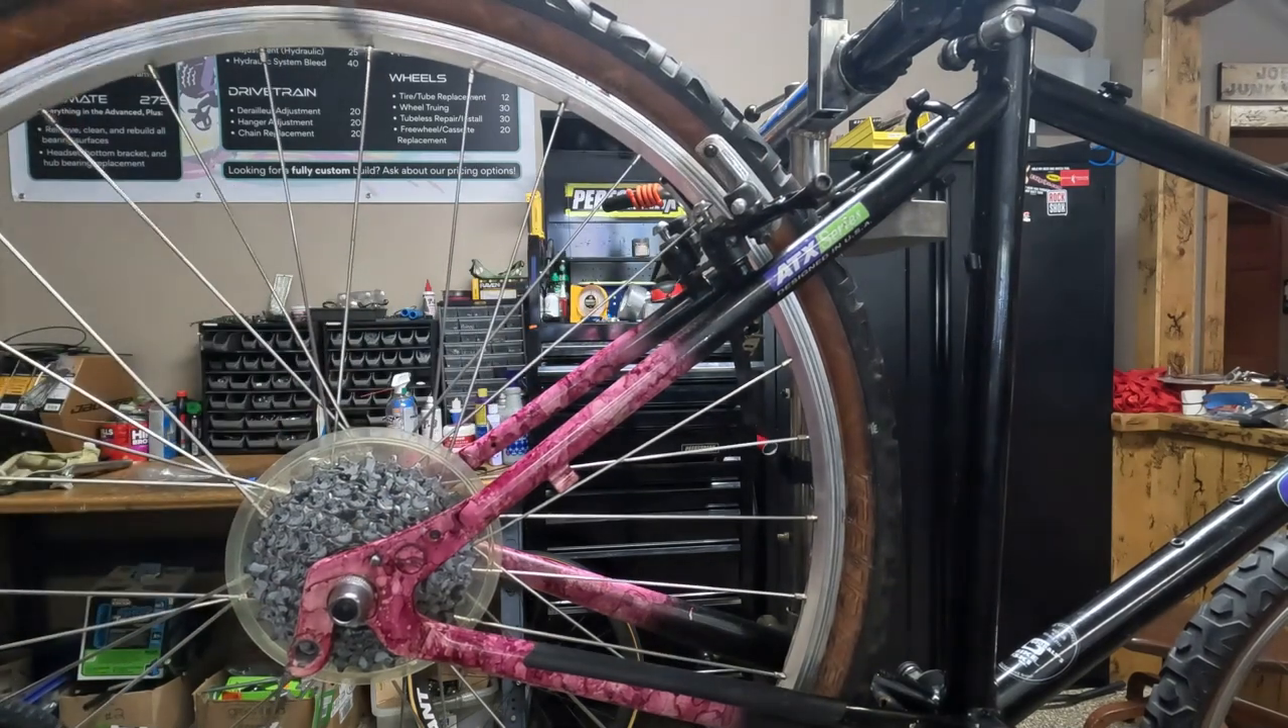Still need to take the pie plate off this rear wheel.